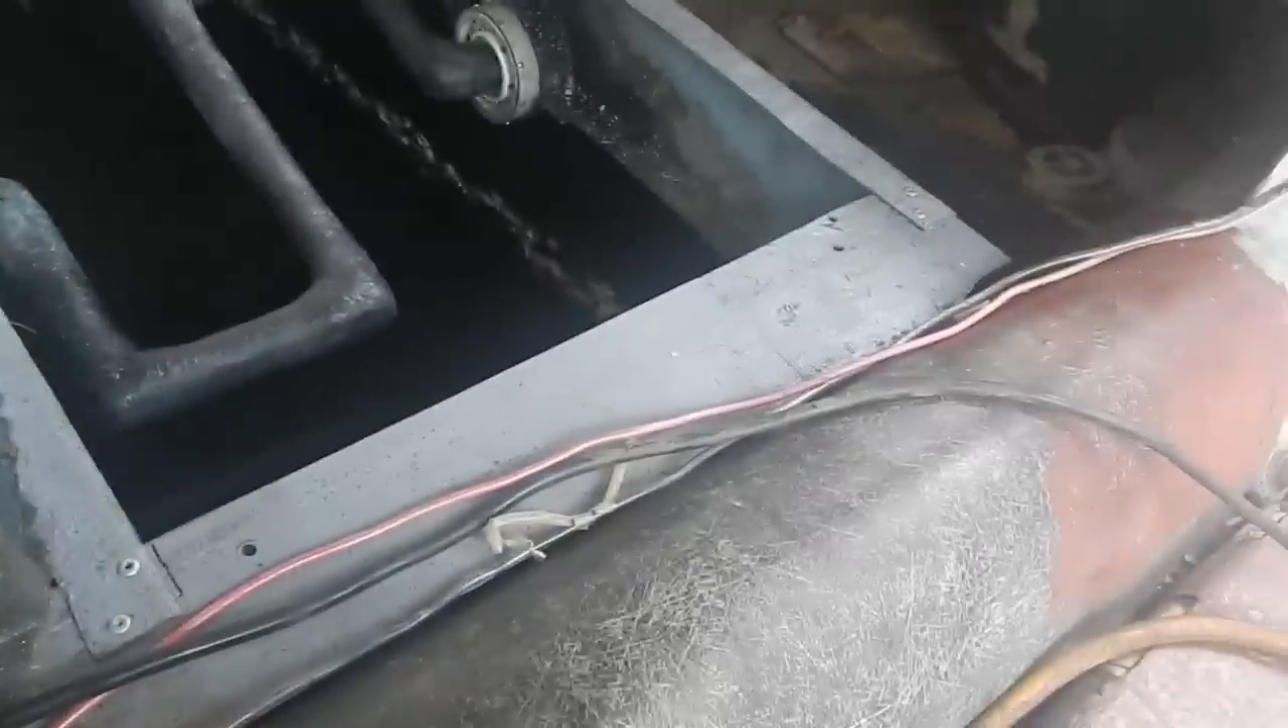Well, I still need to tuck my wires in and stuff.